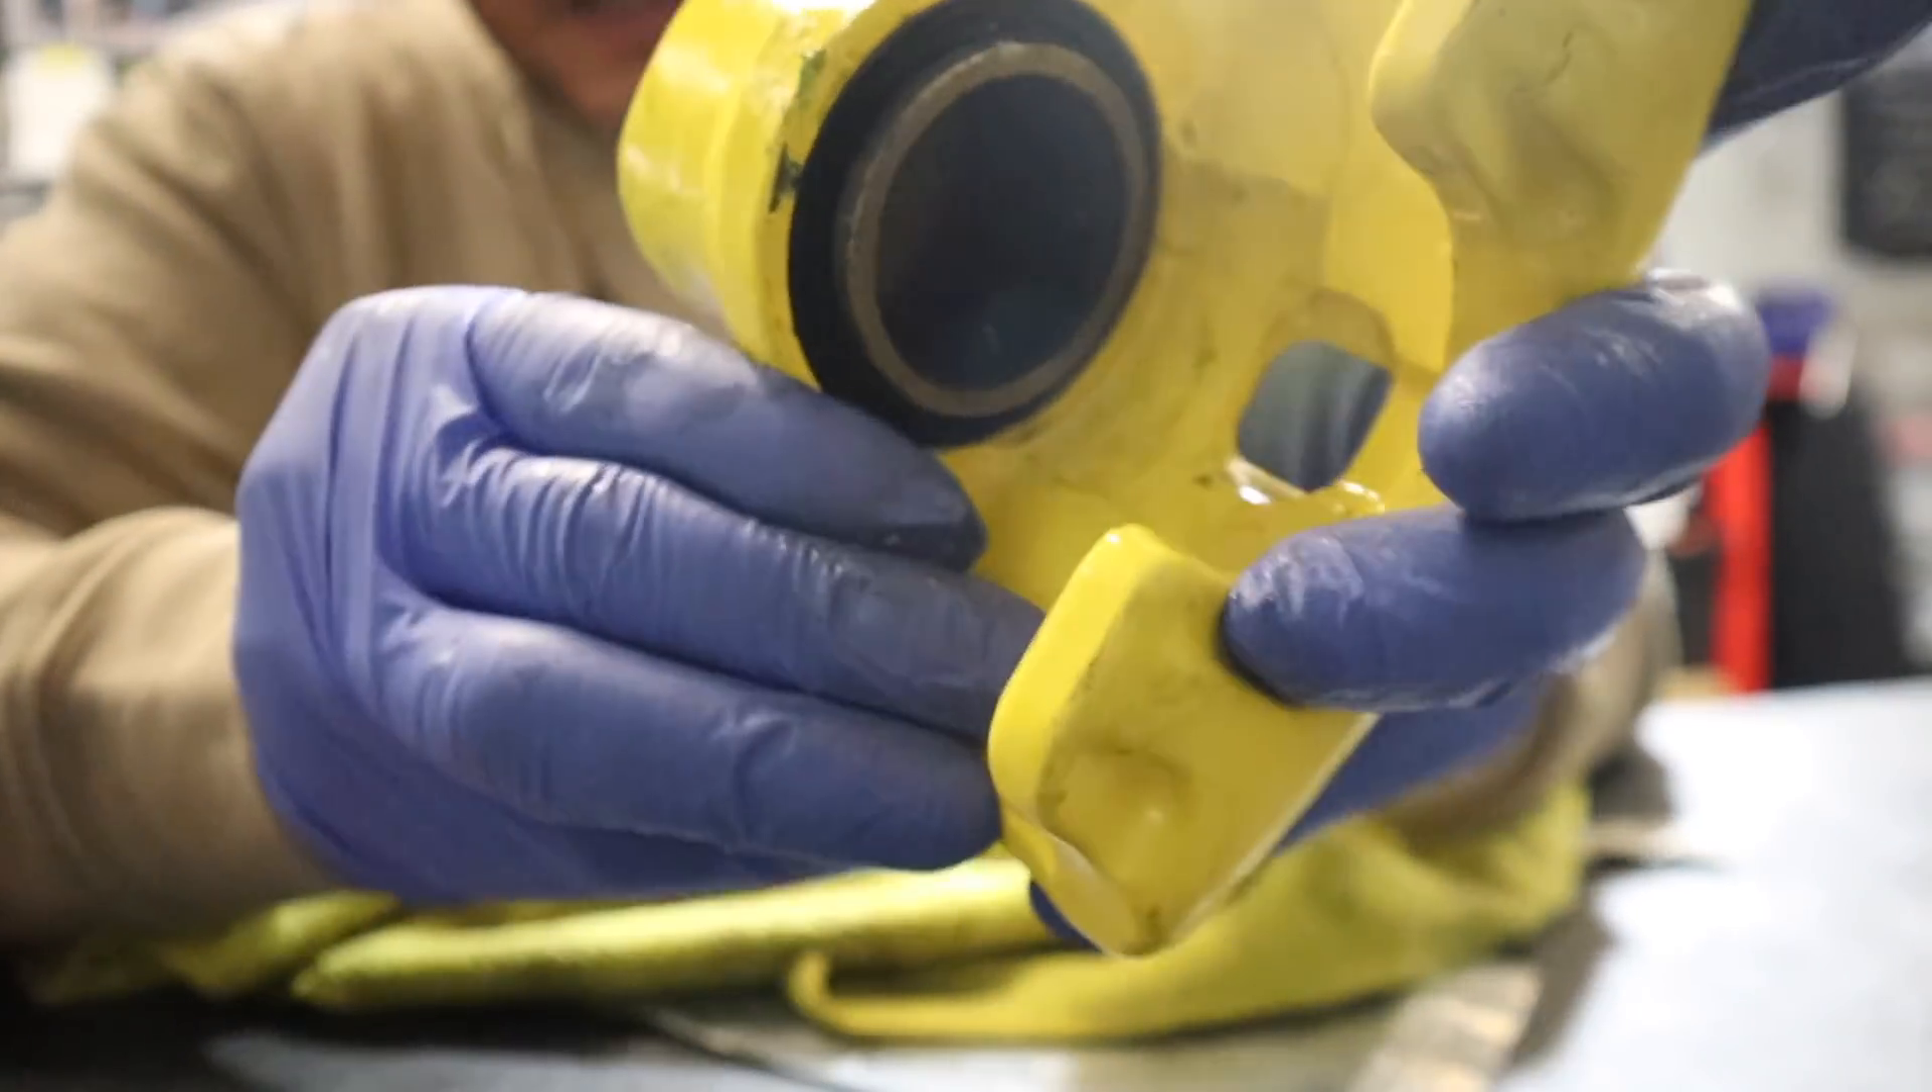That rubber ring is sitting nicely in there.